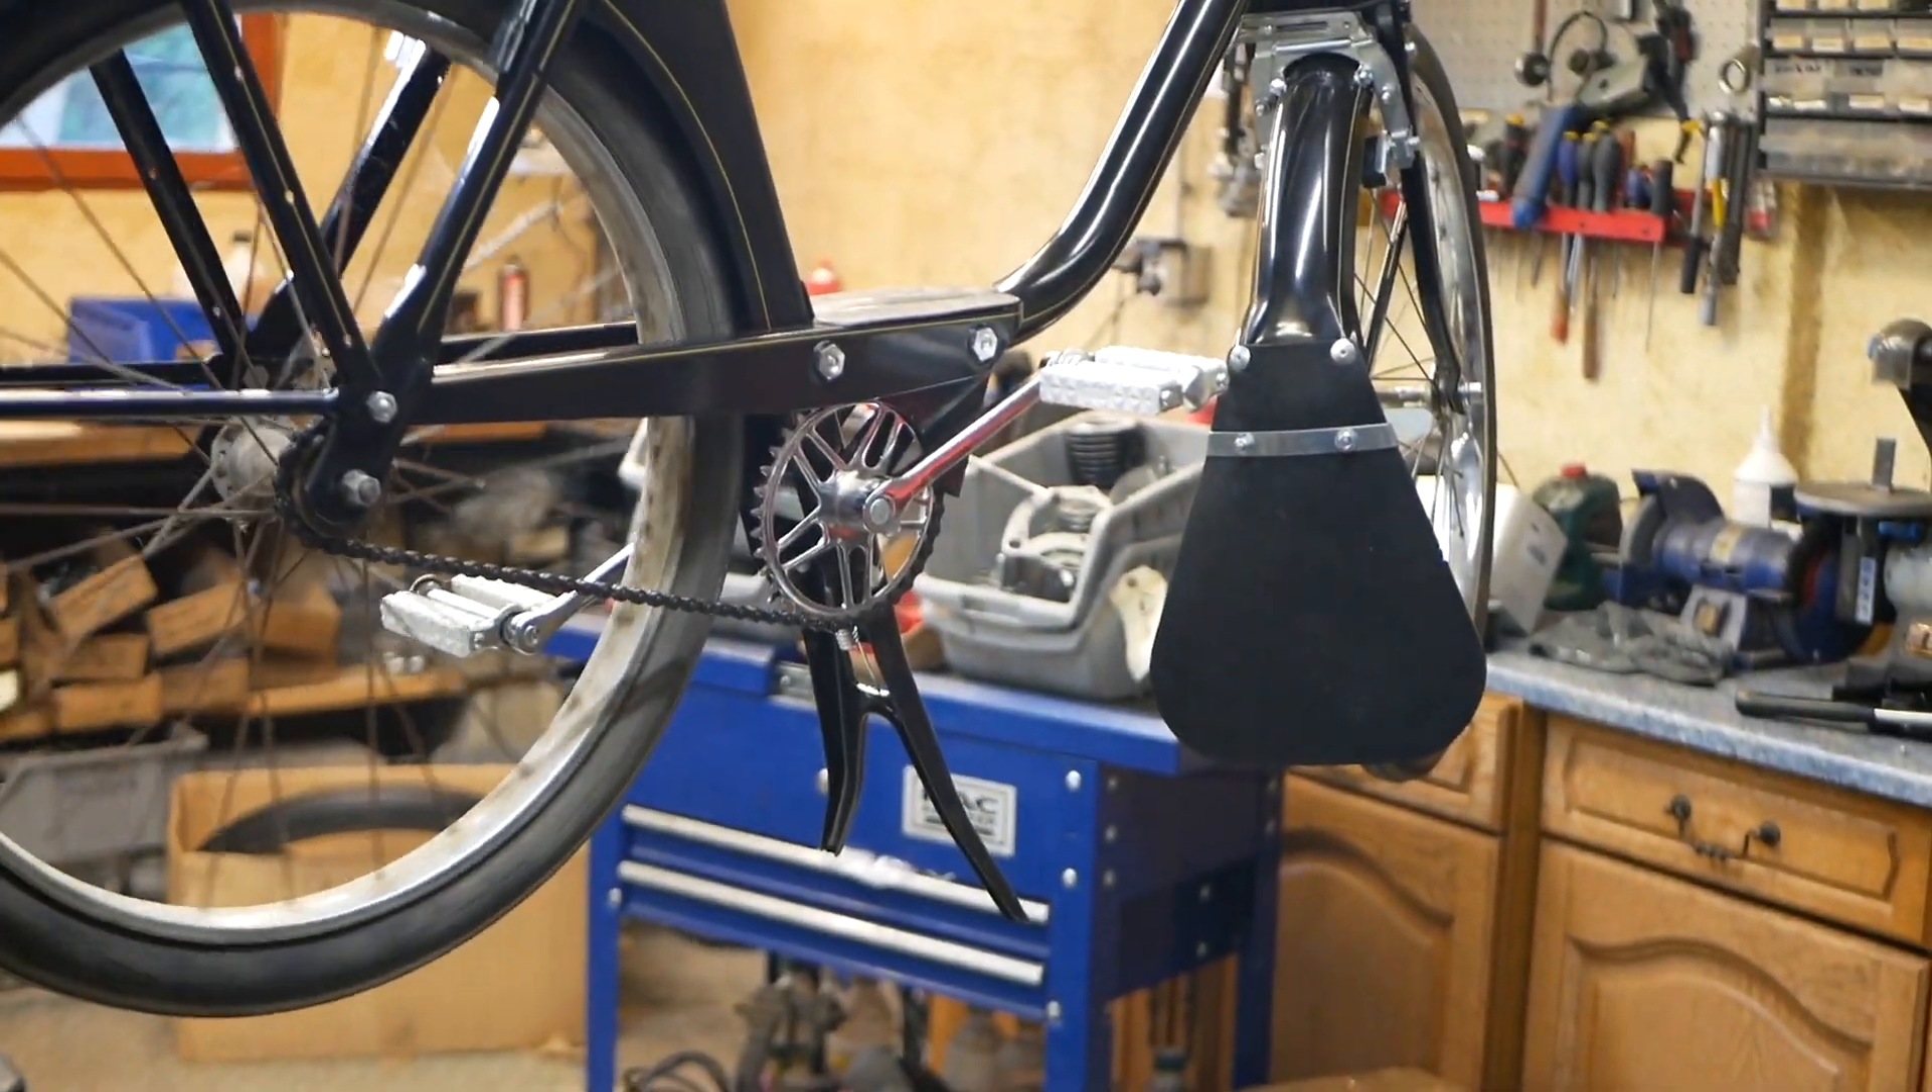Et voilà qui est fait. Pédale installée.